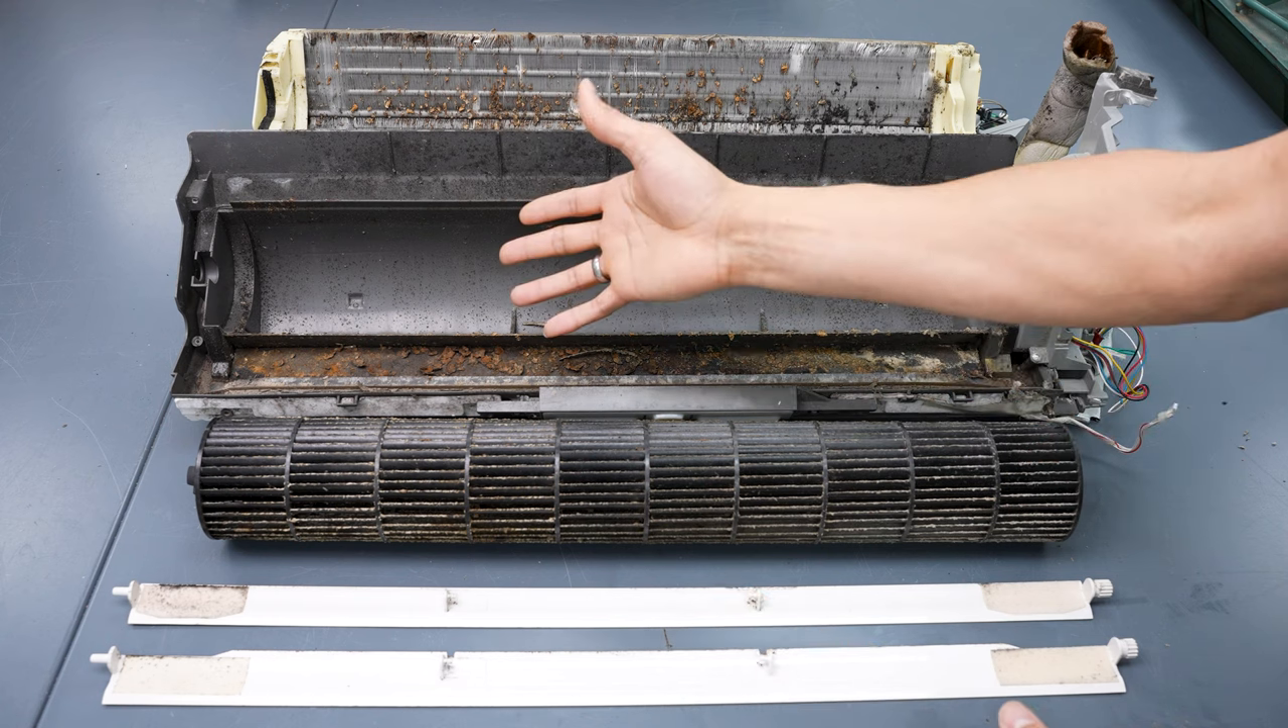As you can see here, we have a mini-split indoor wall-mounted unit that's been dismantled.